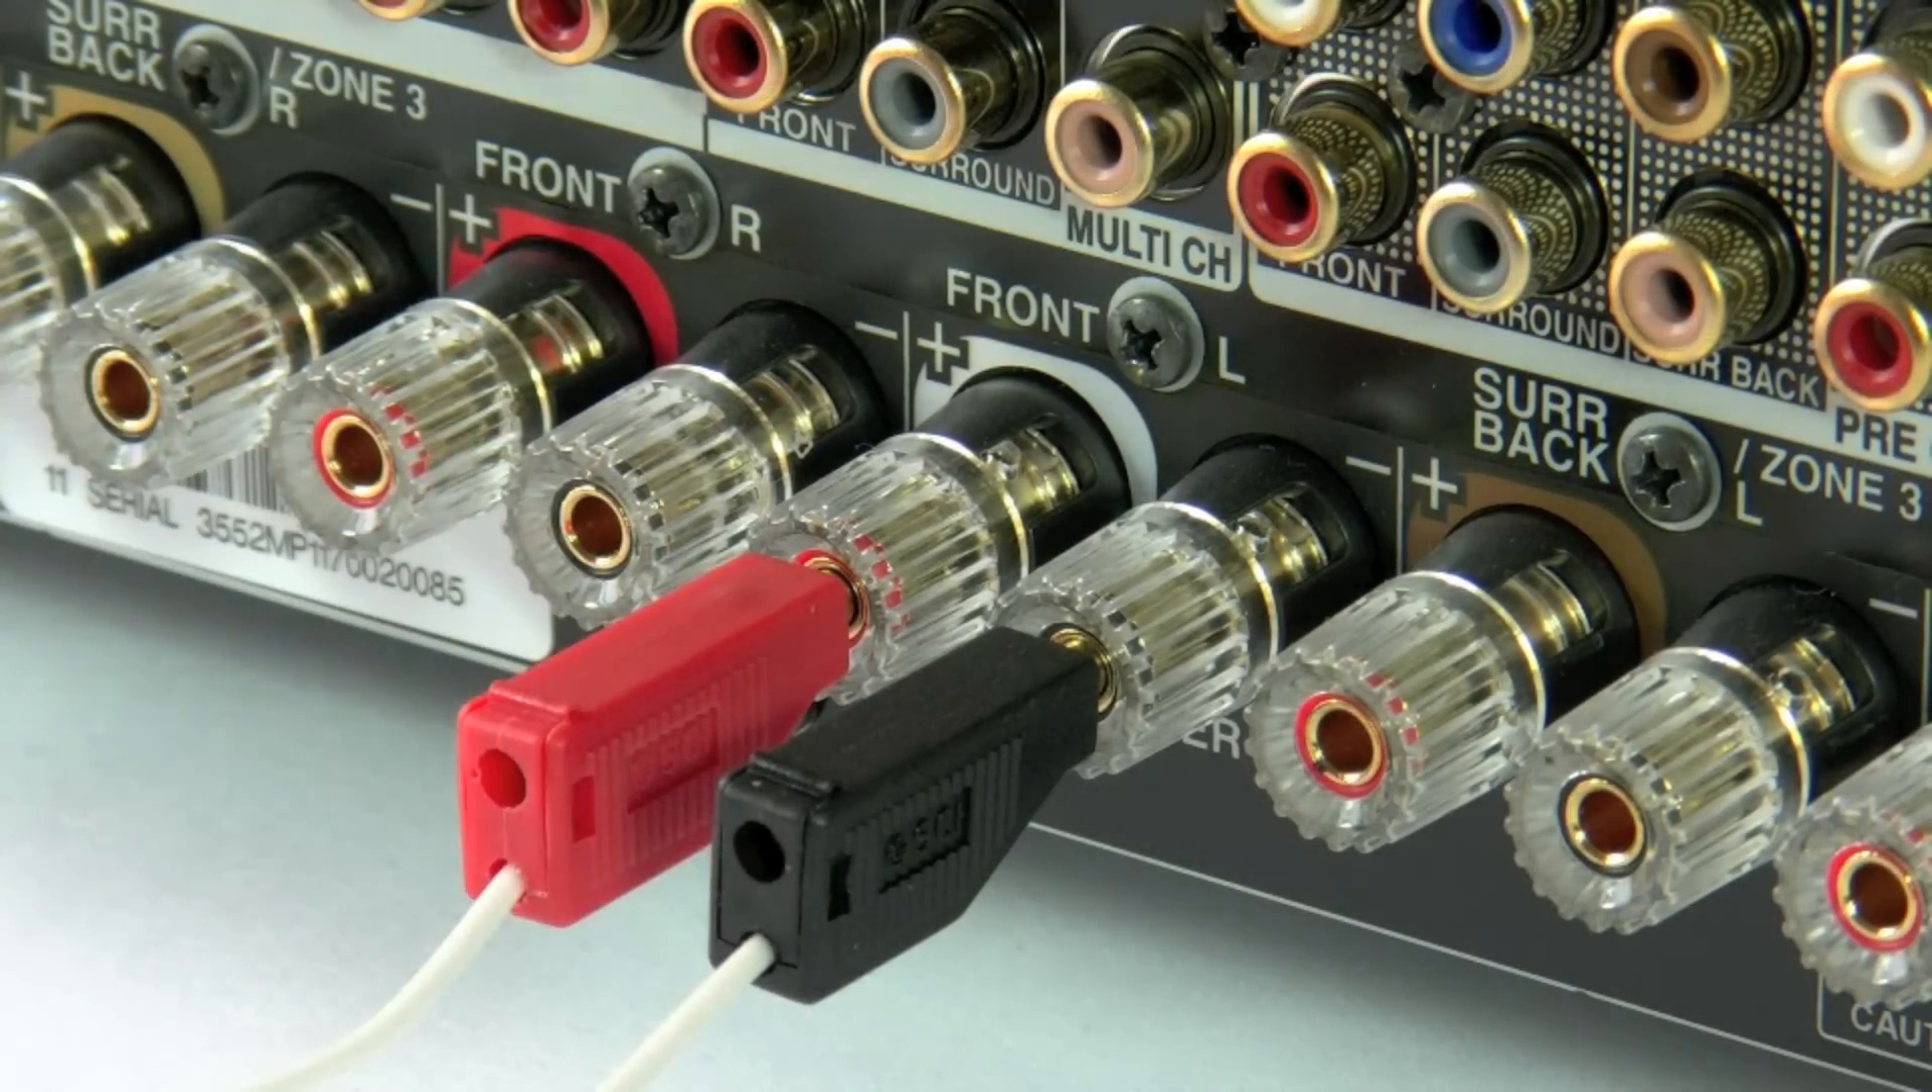Right, the first thing we need to do is actually plug the speaker cables into the main left and right posts. There we go, that's the left done.